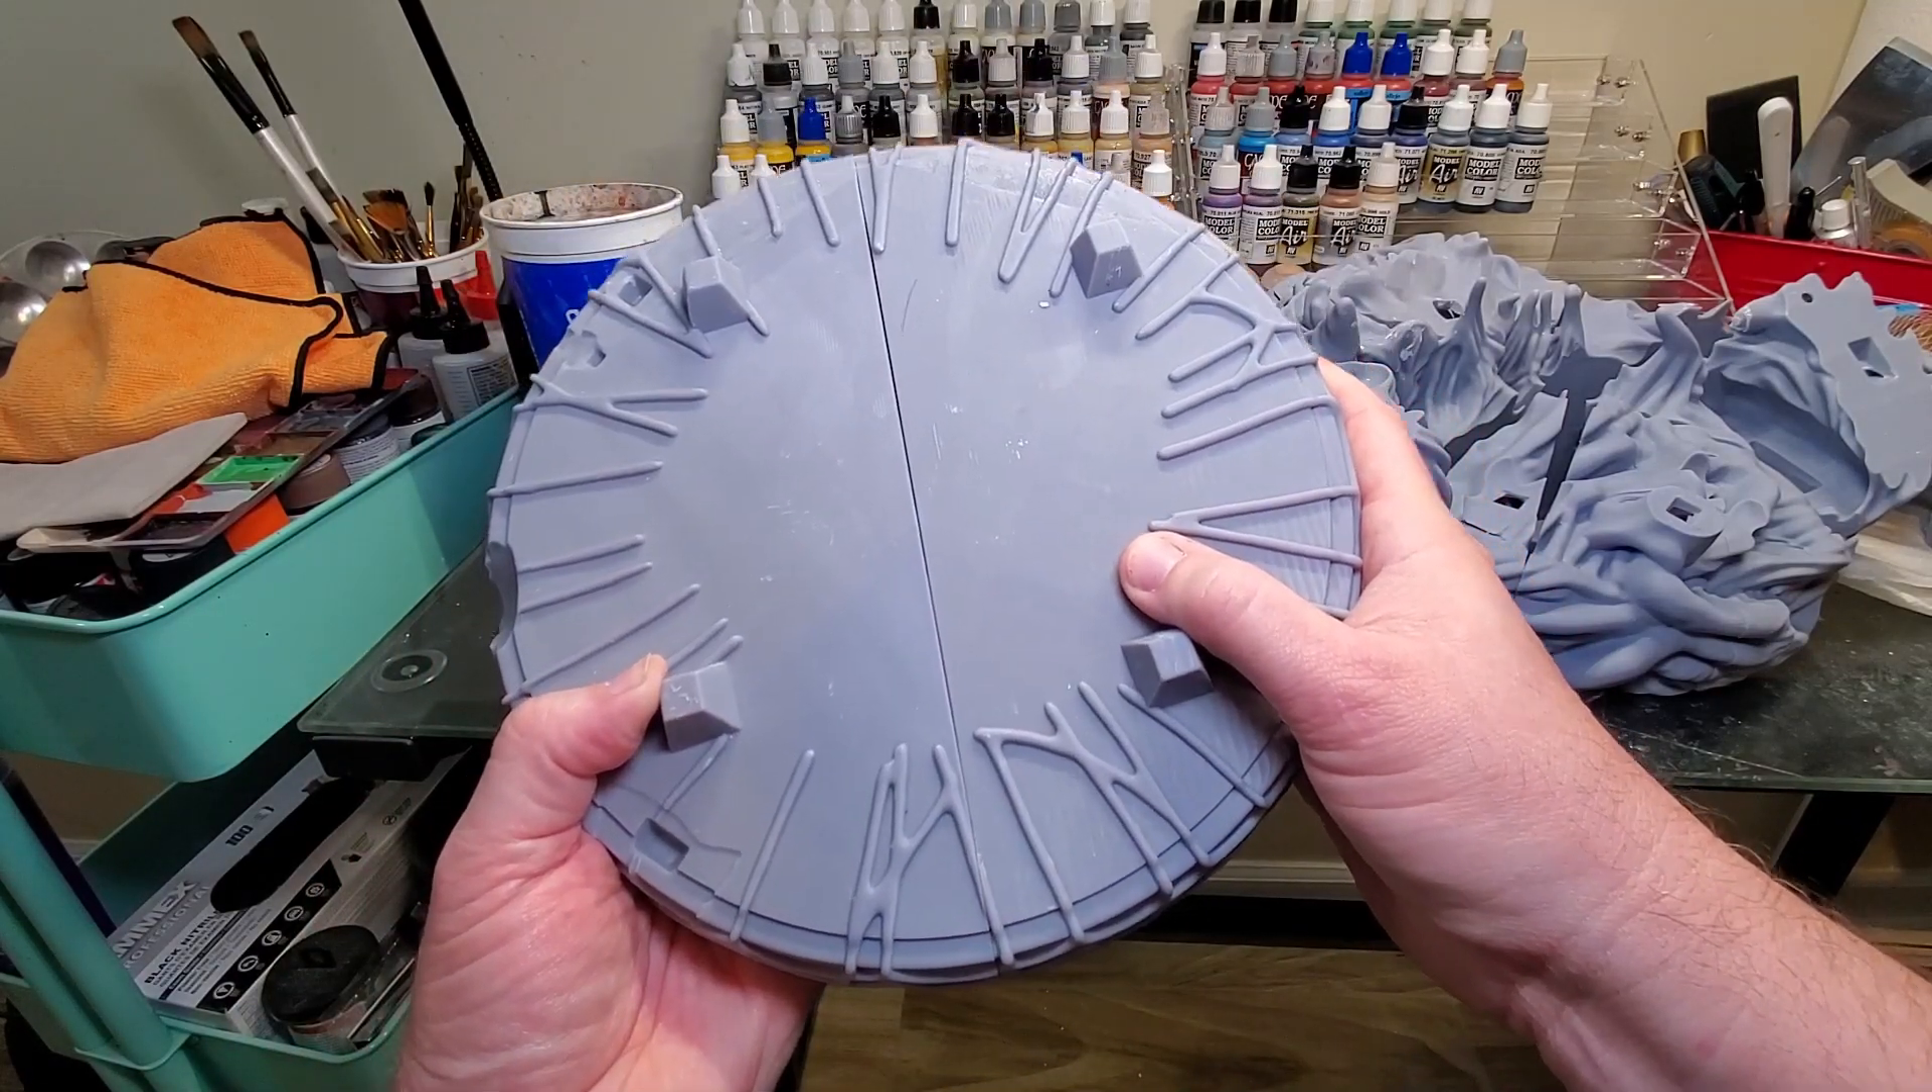And so there's no distortion there's a minimal seam line right there and a lot of that in the middle I won't even have to fill anyway because I have this other base going on top.